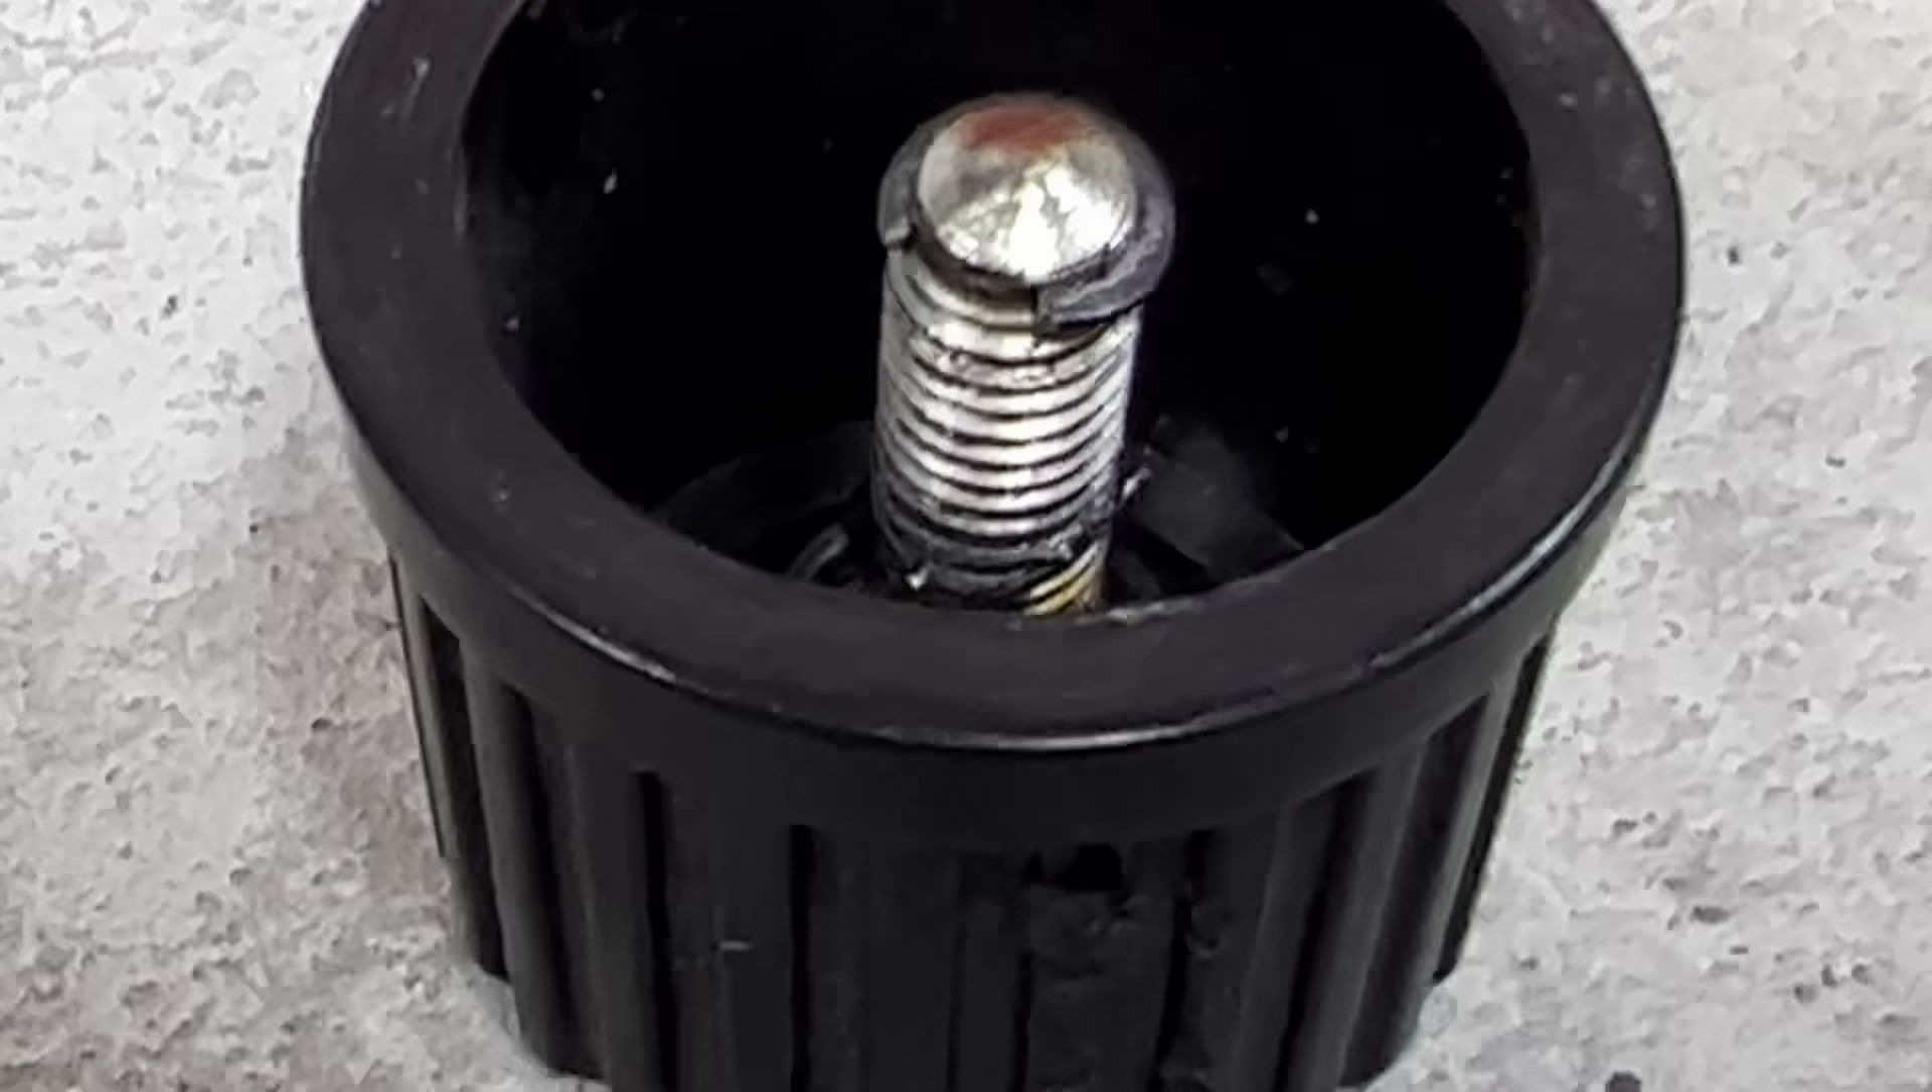Here you can see the snap ring installed on the shaft on the end of this knob.